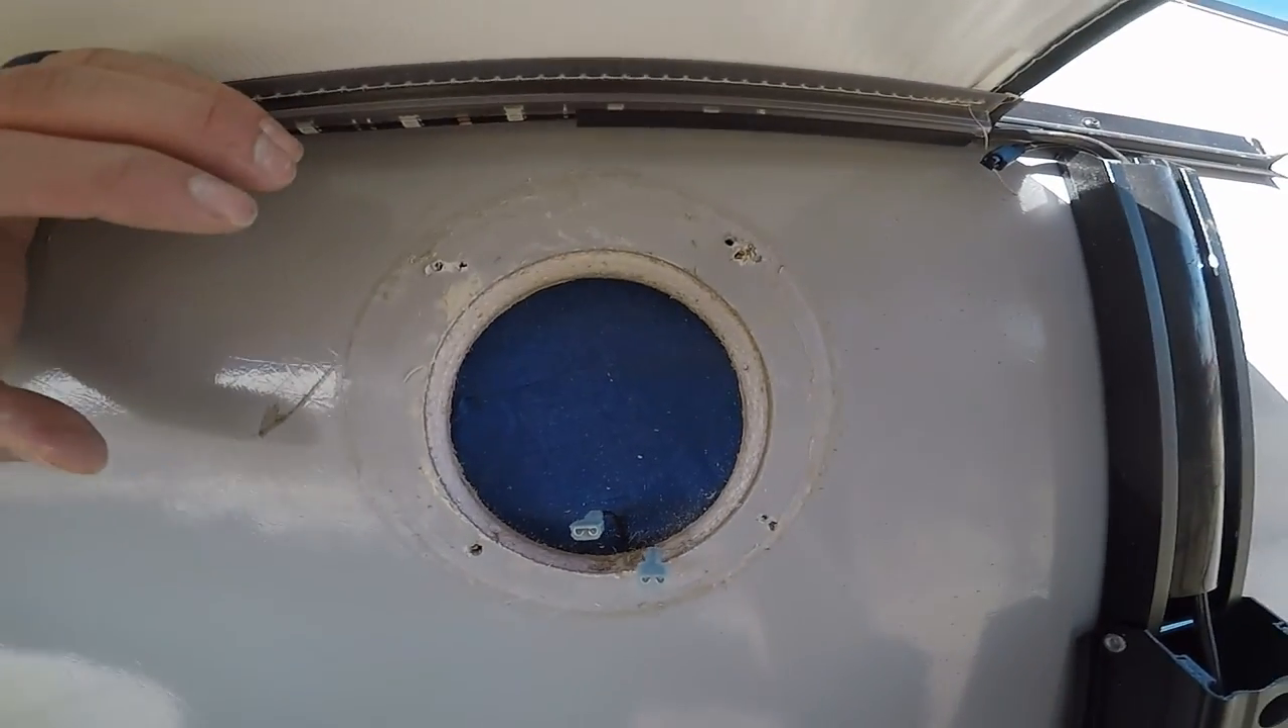Alright, so I got the other speaker pulled off.